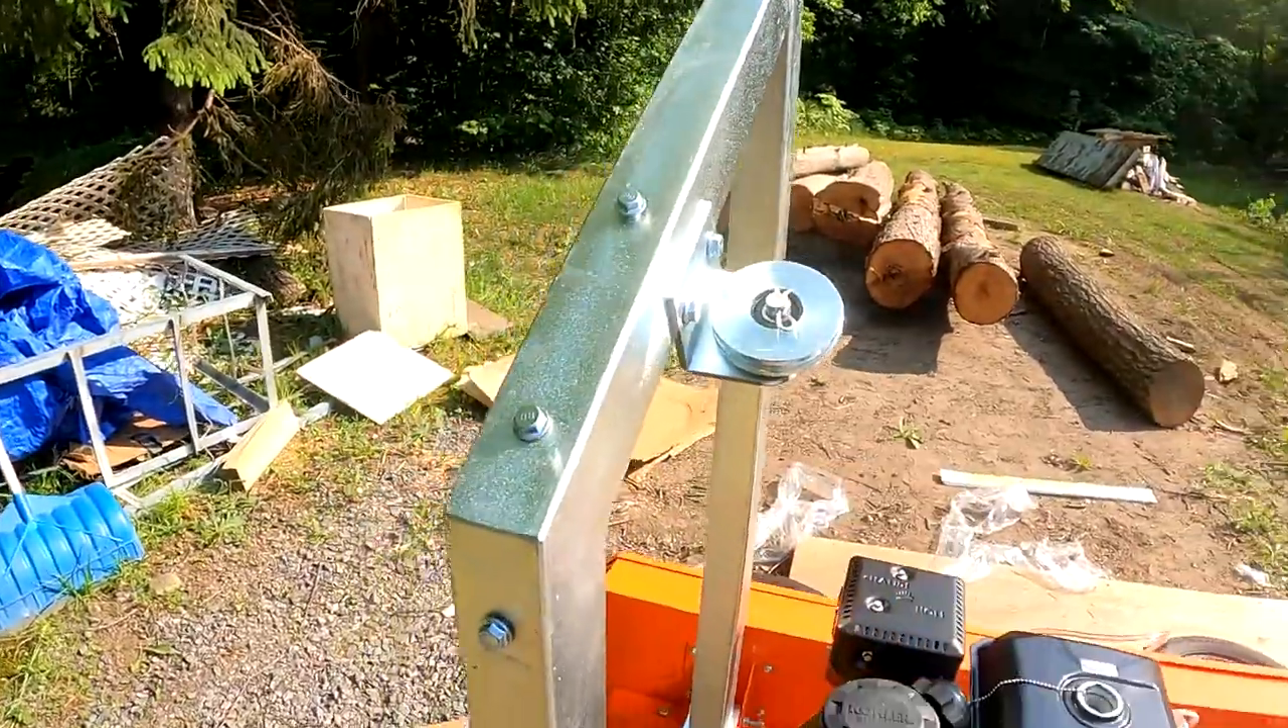And we got the pulley on the inside. That's what it's looking like so far.